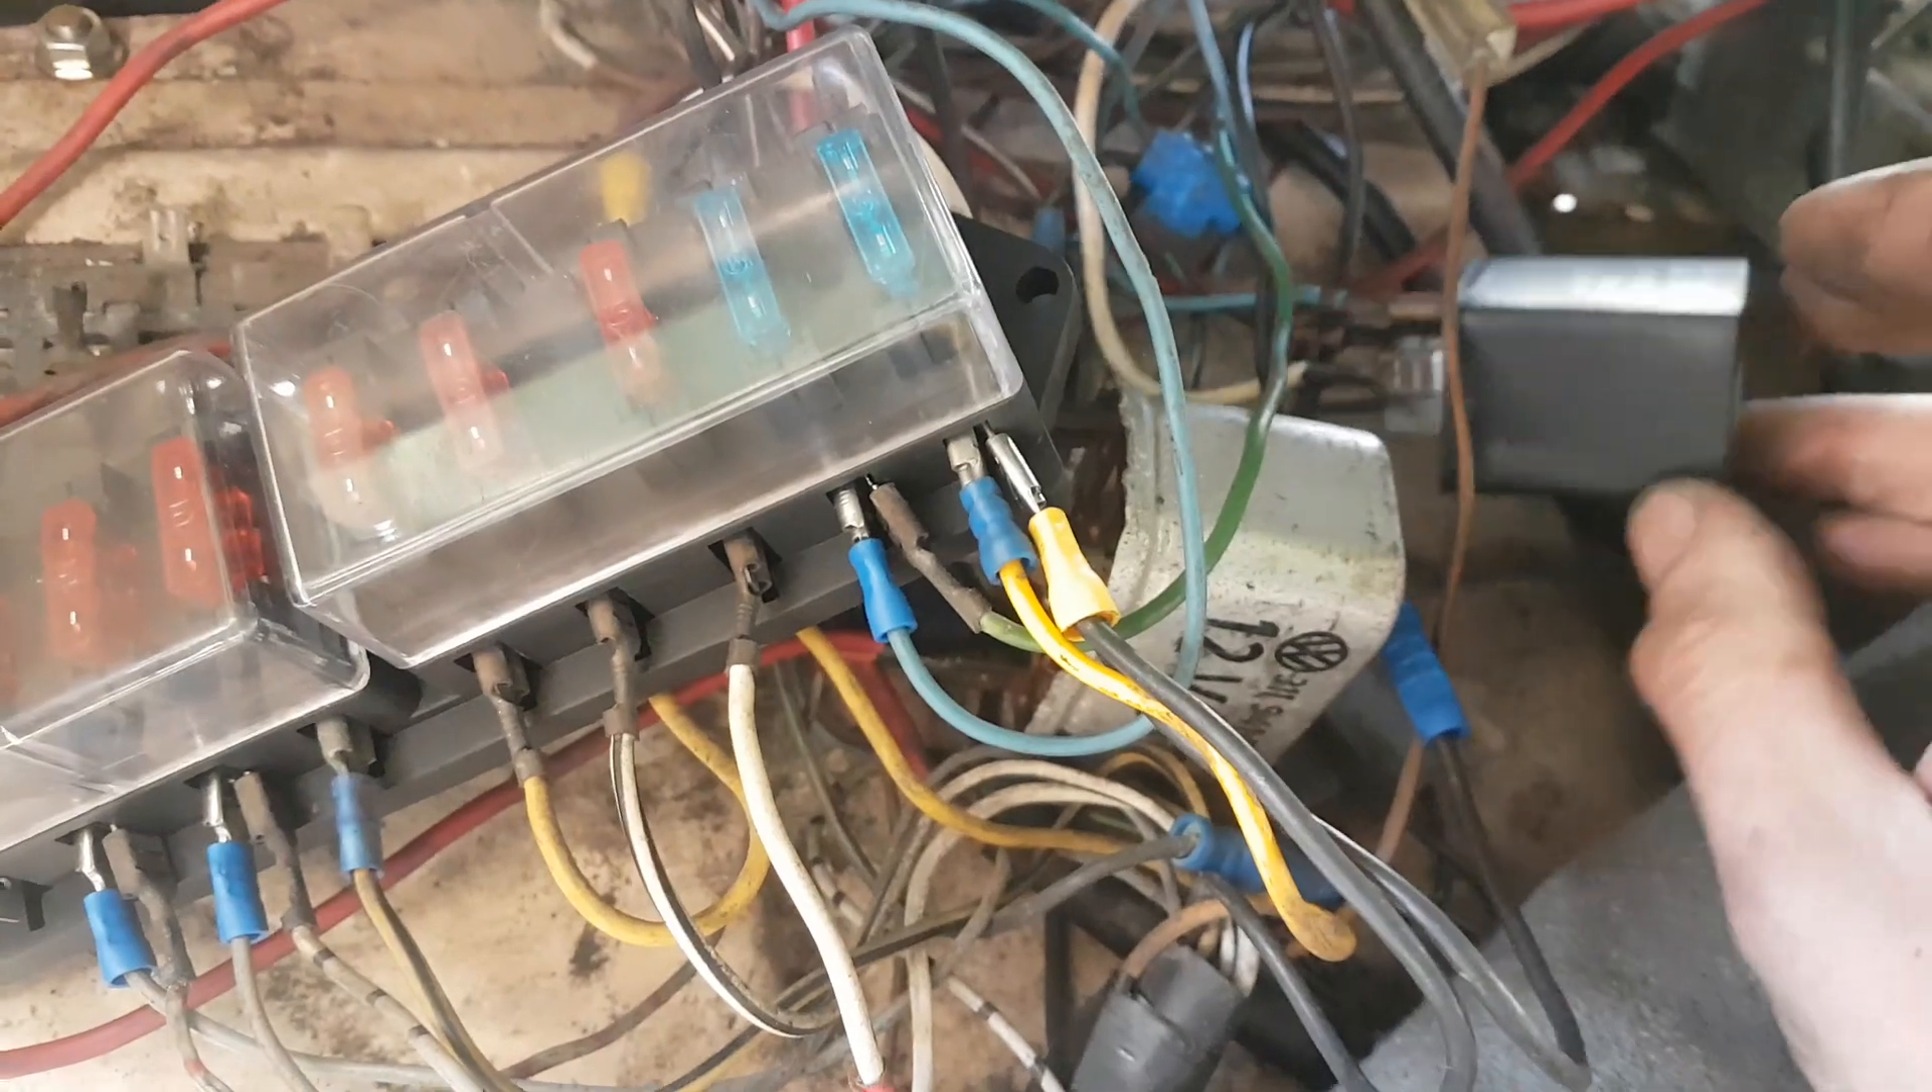So in here I have installed a more modern fuse box with blade fuses as opposed to the old ceramic fuses.